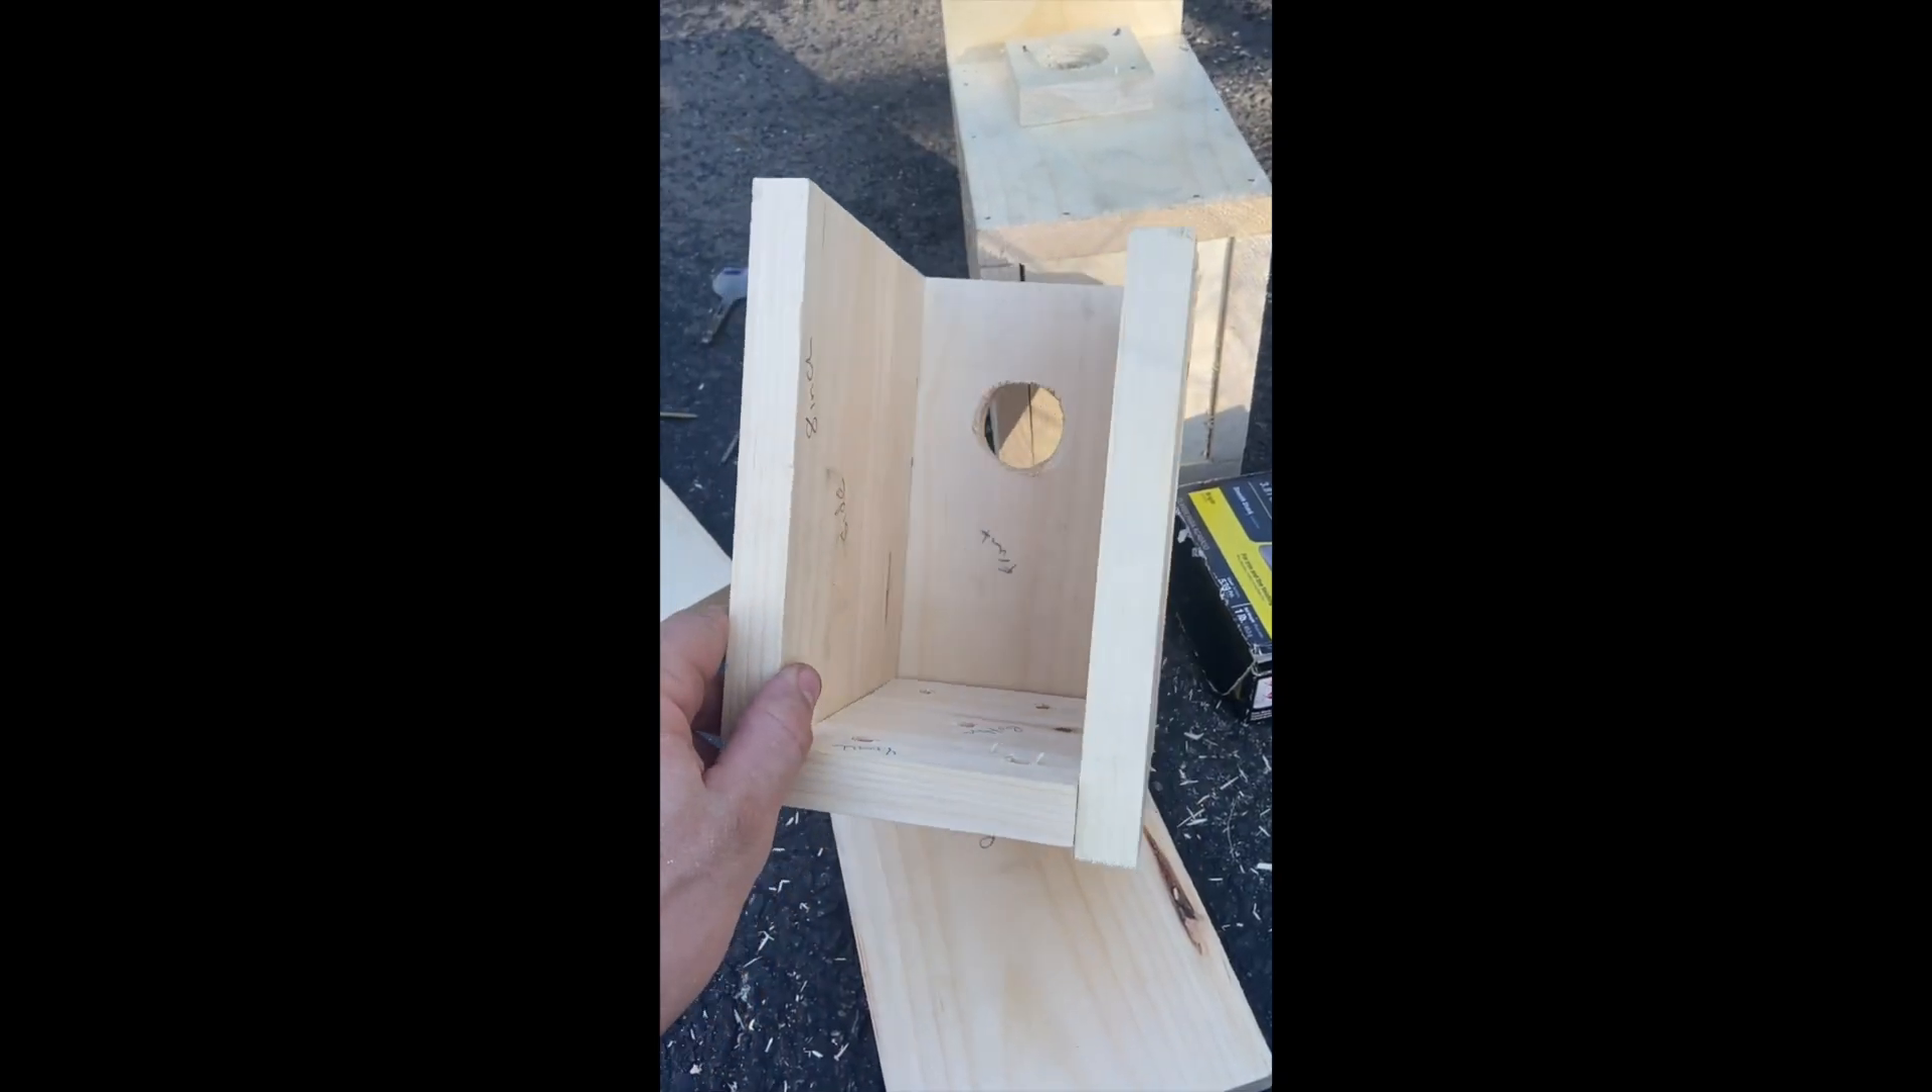So both sides, the front and the bottom are on.